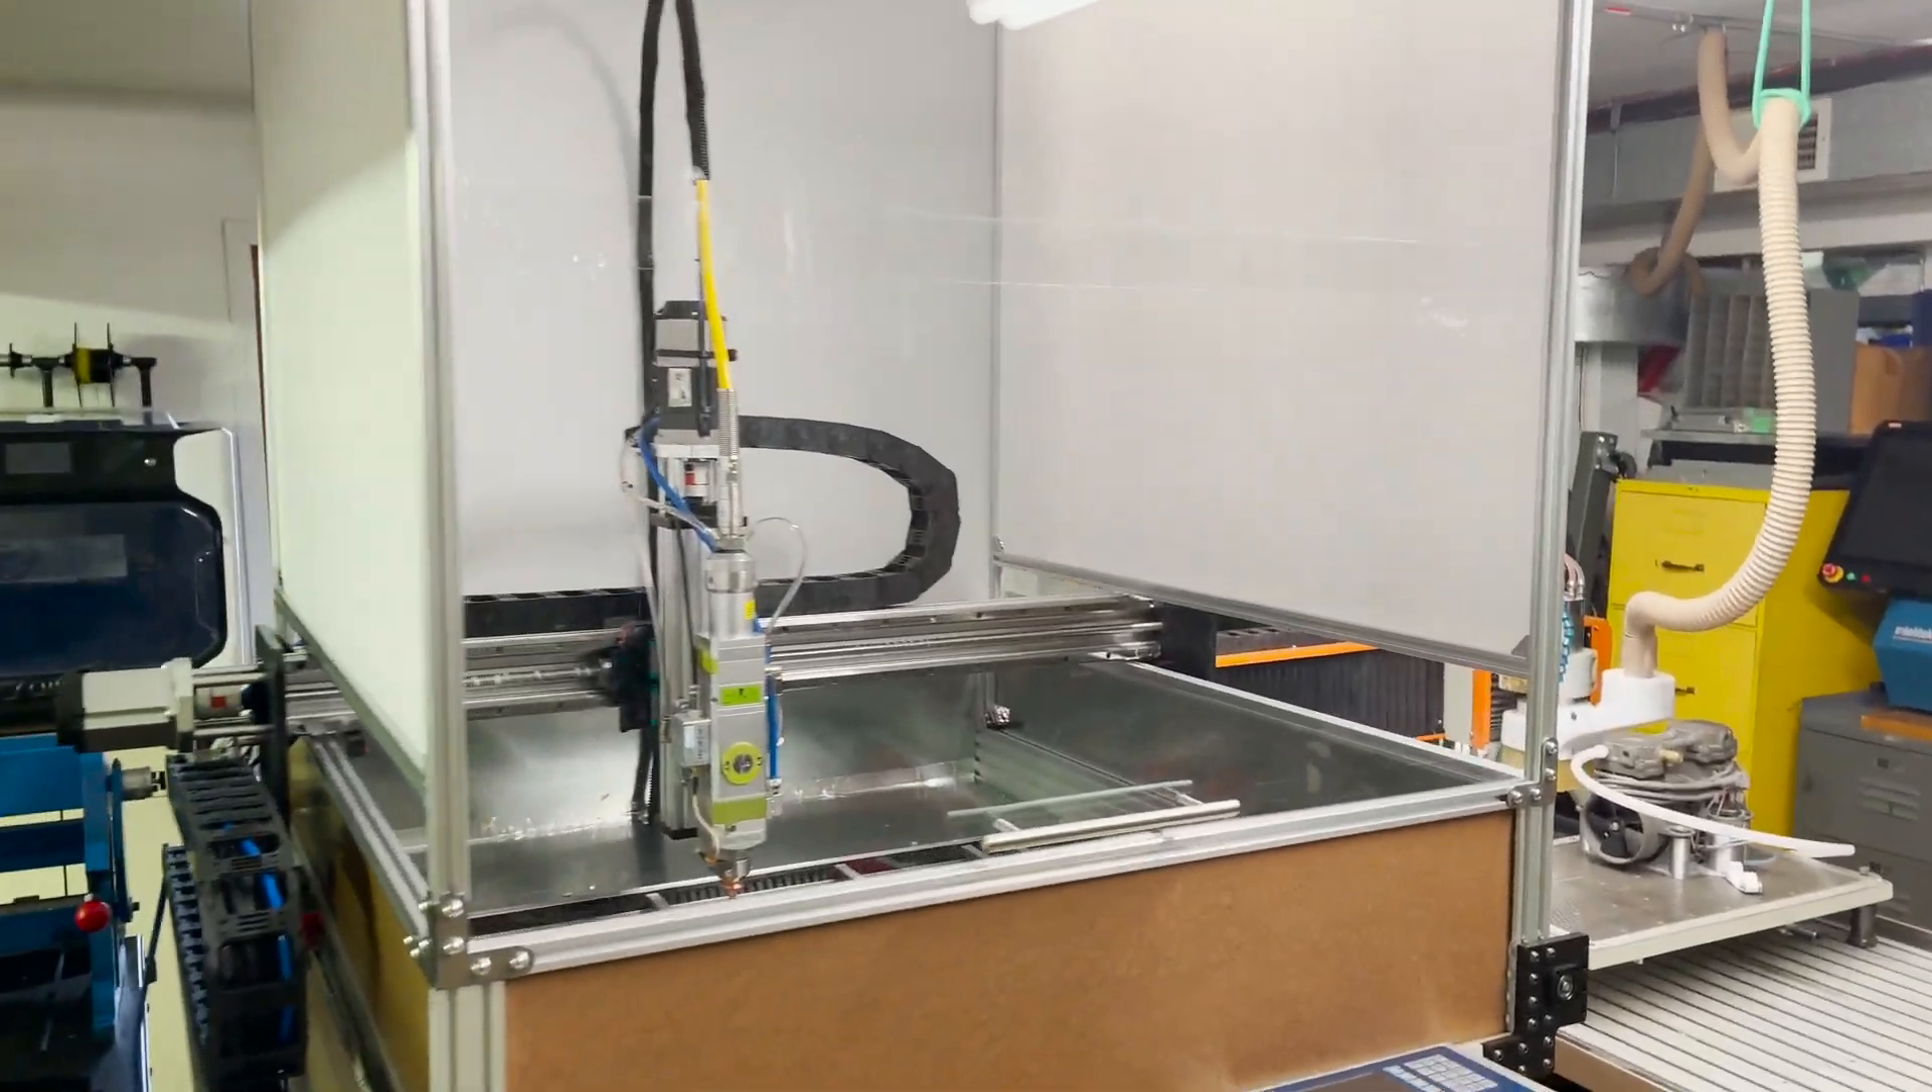Here are the acrylic panels installed.